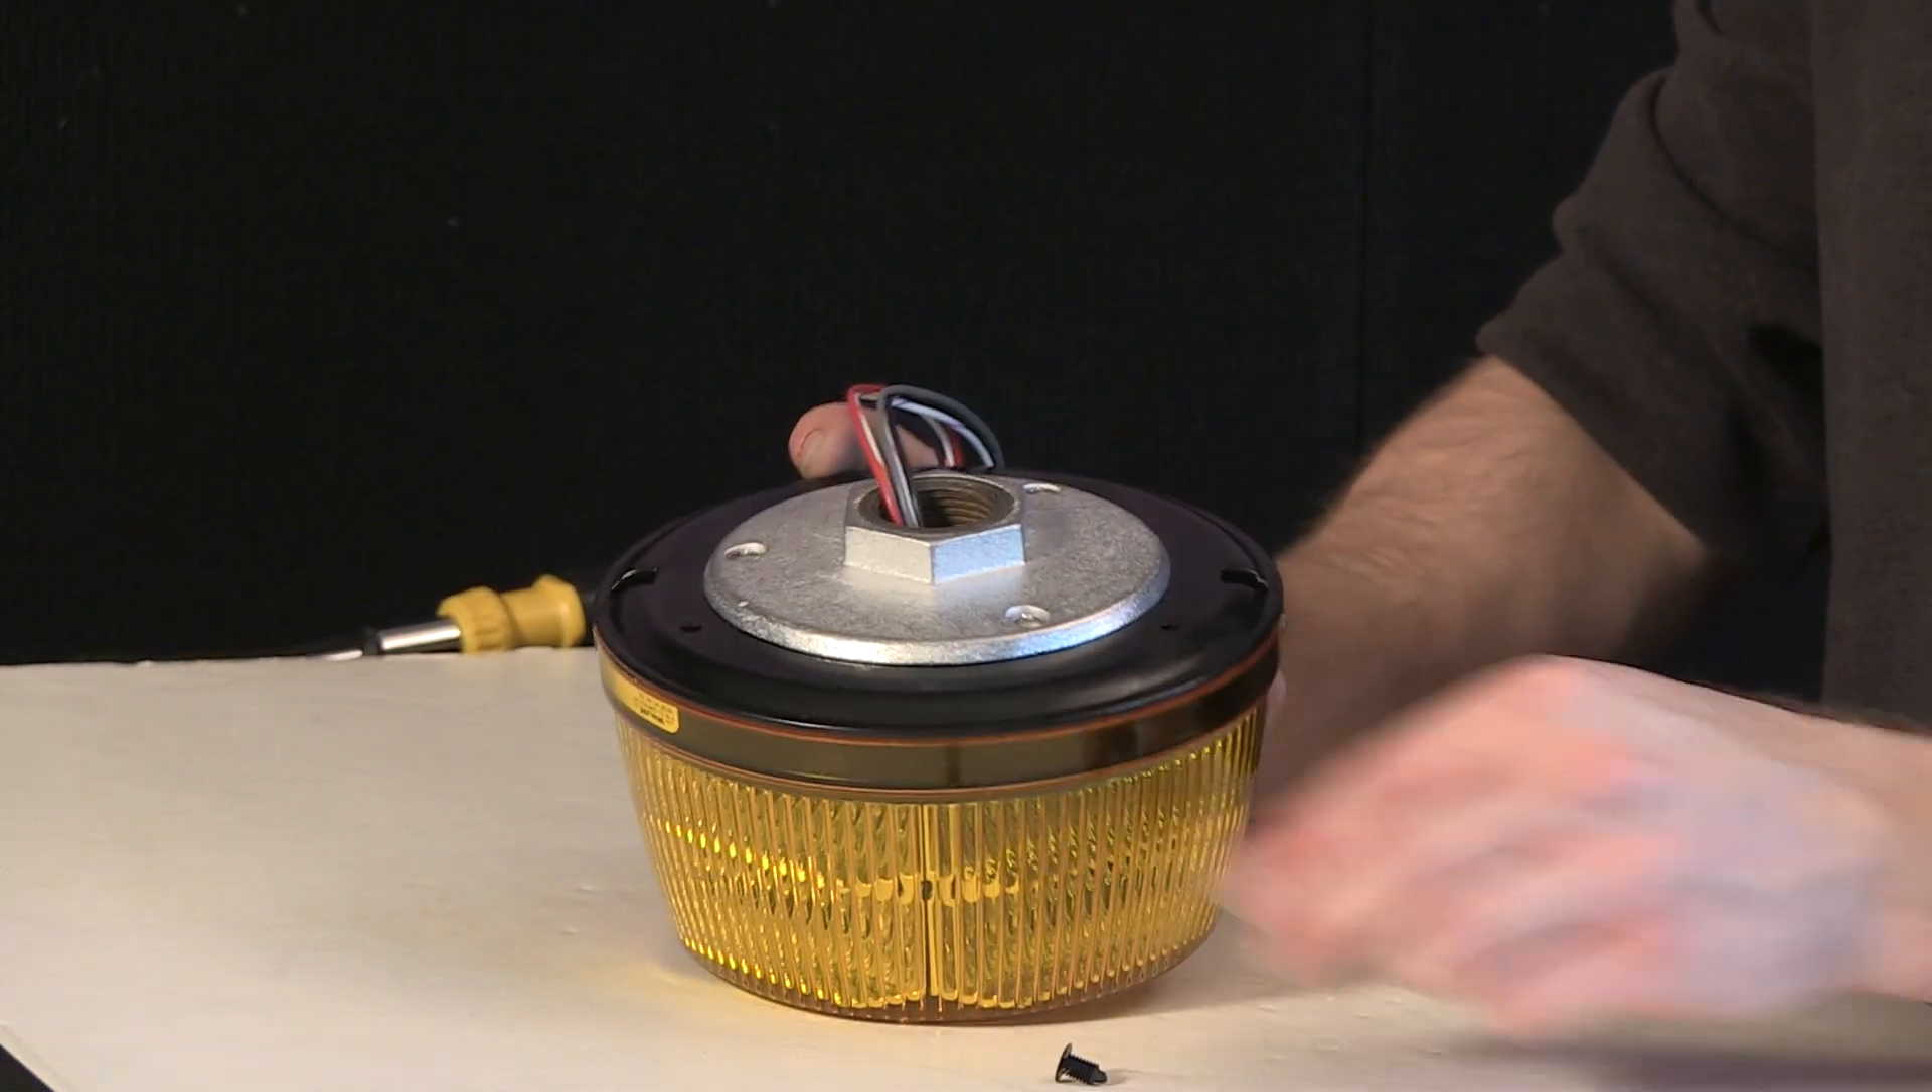Pipe mount firmly affixed to the base.